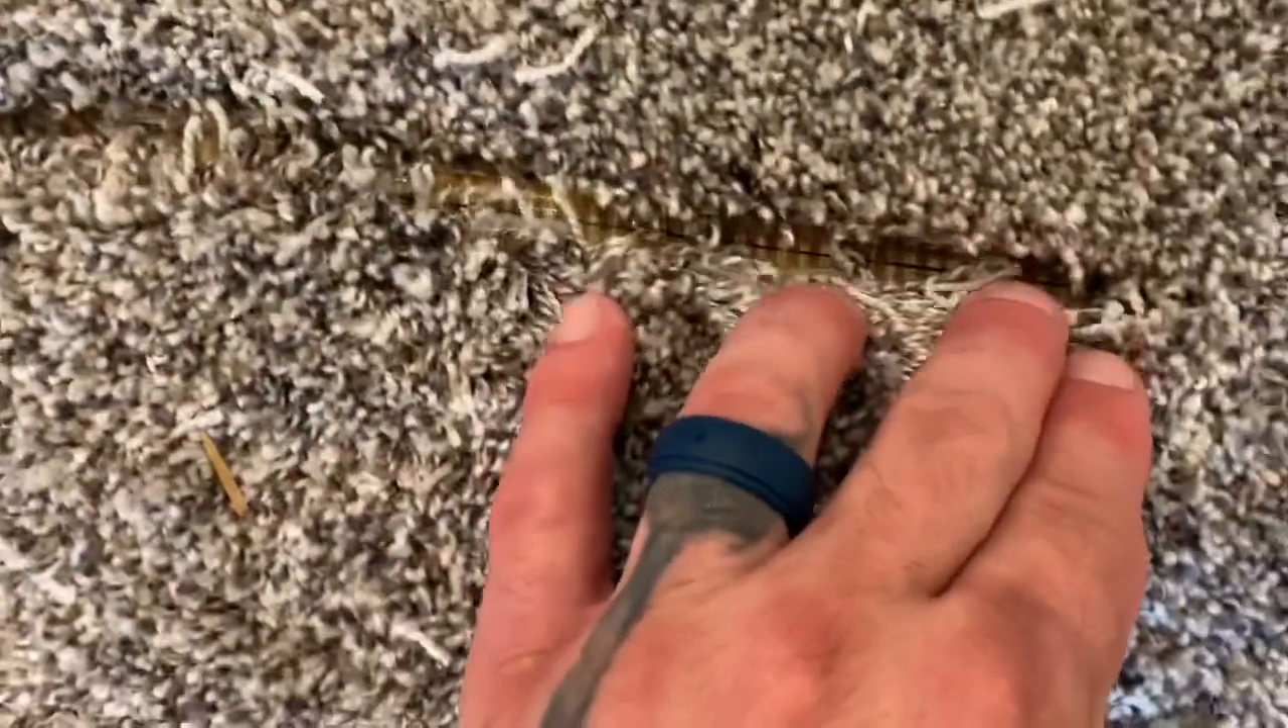See right here carpet is so so thick that it looks like it's touching but it's not.